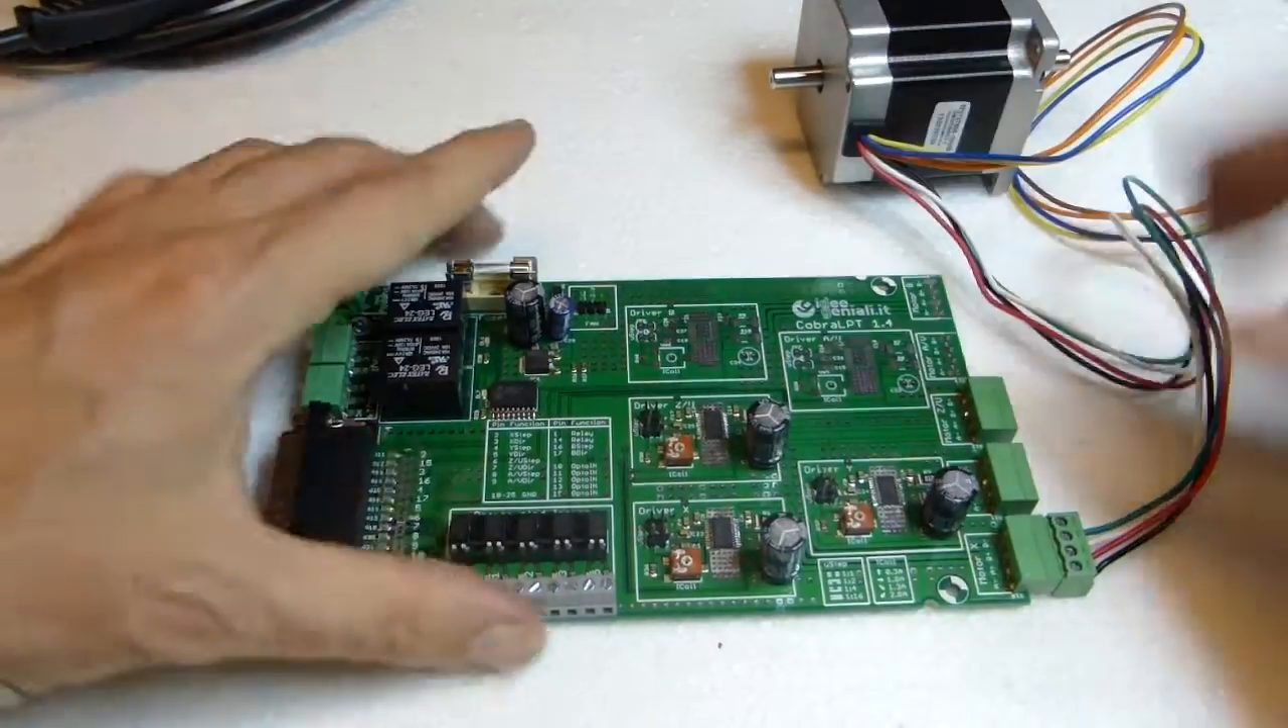So, board unpowered, I connected the stepper motor.